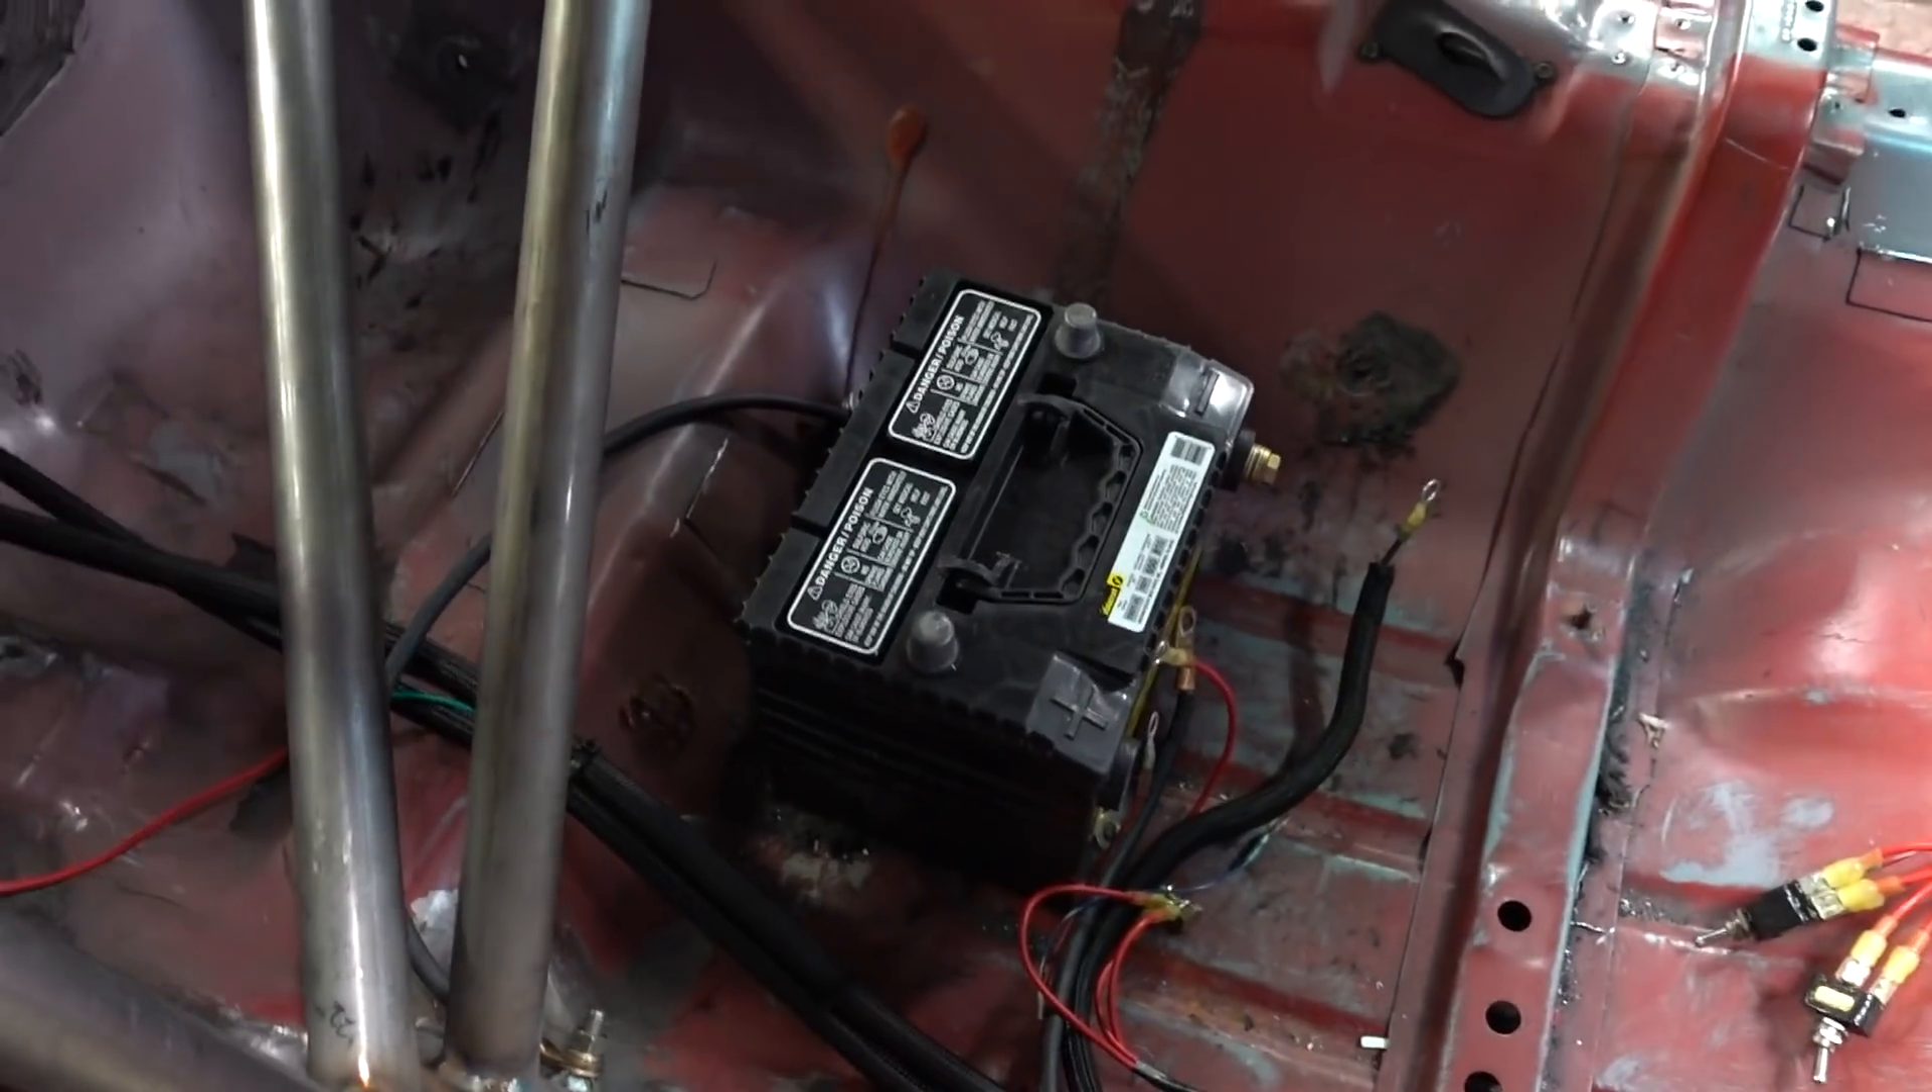The rest of our fuel system's all good, obviously. Still gotta mount the battery.